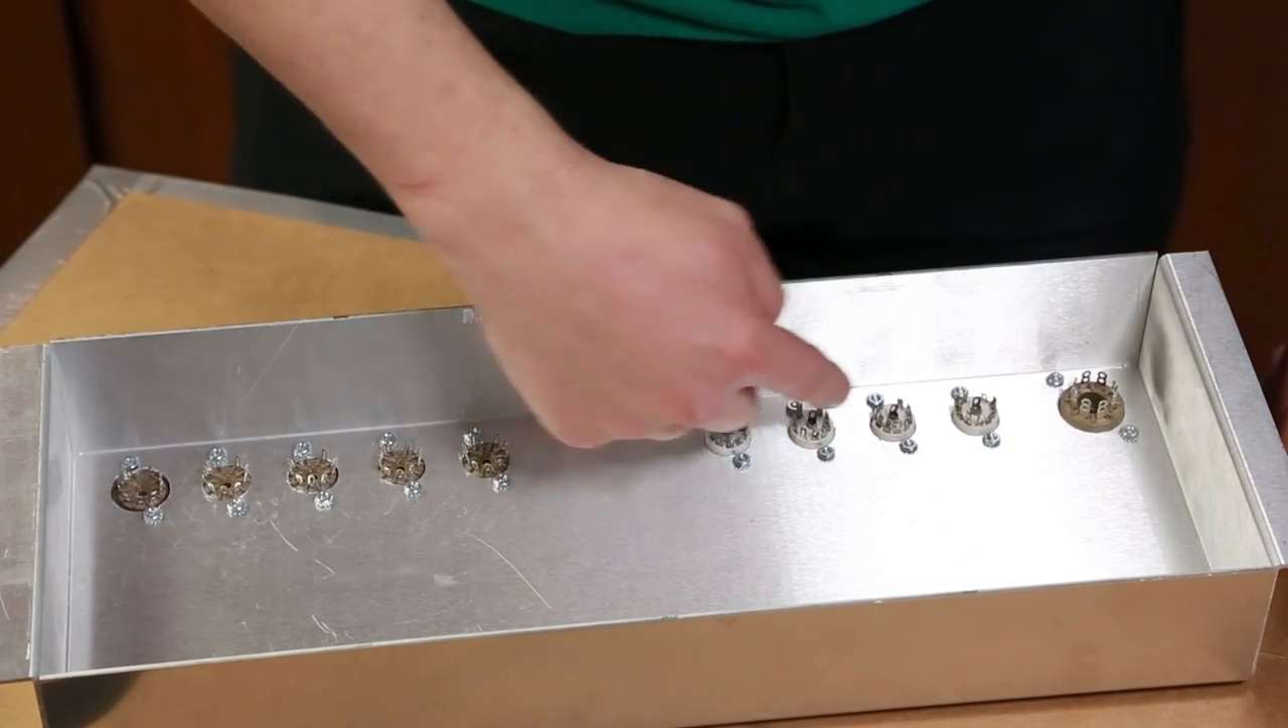There's all of my tubes and whatnot all the sockets are in.